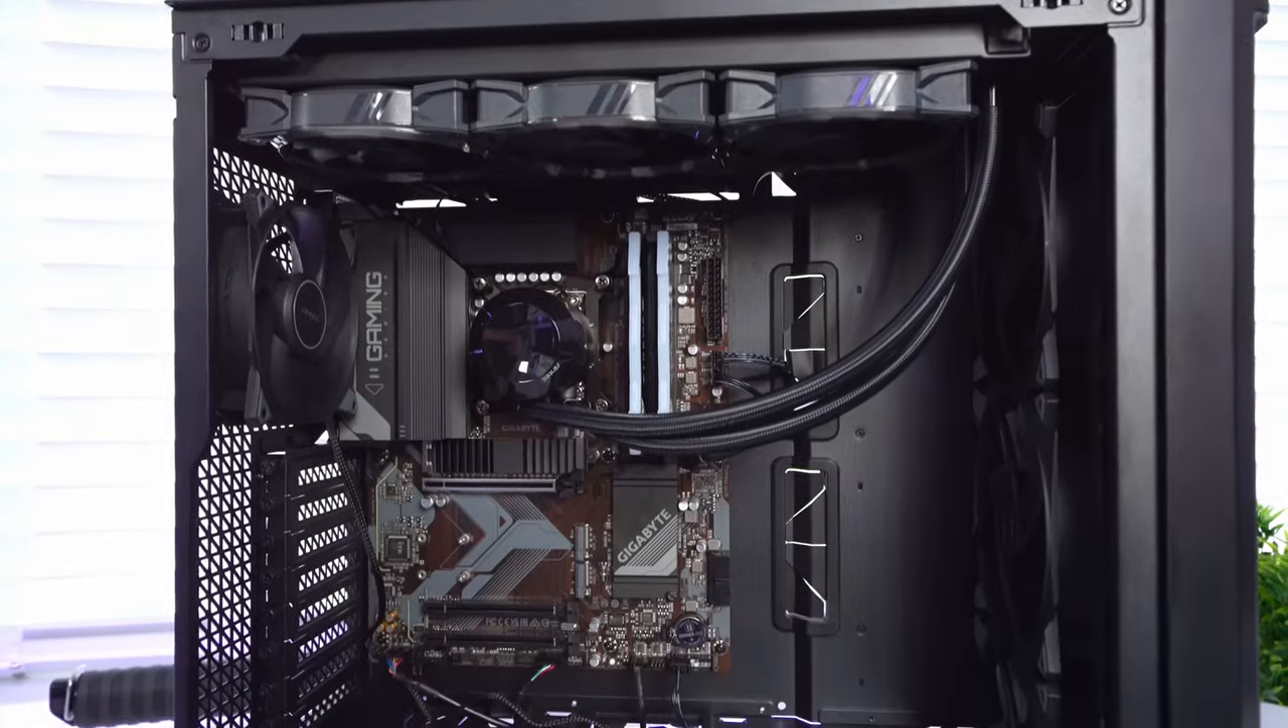We can secure the pump head-on with the thumbscrews and we're all done with that all installed.